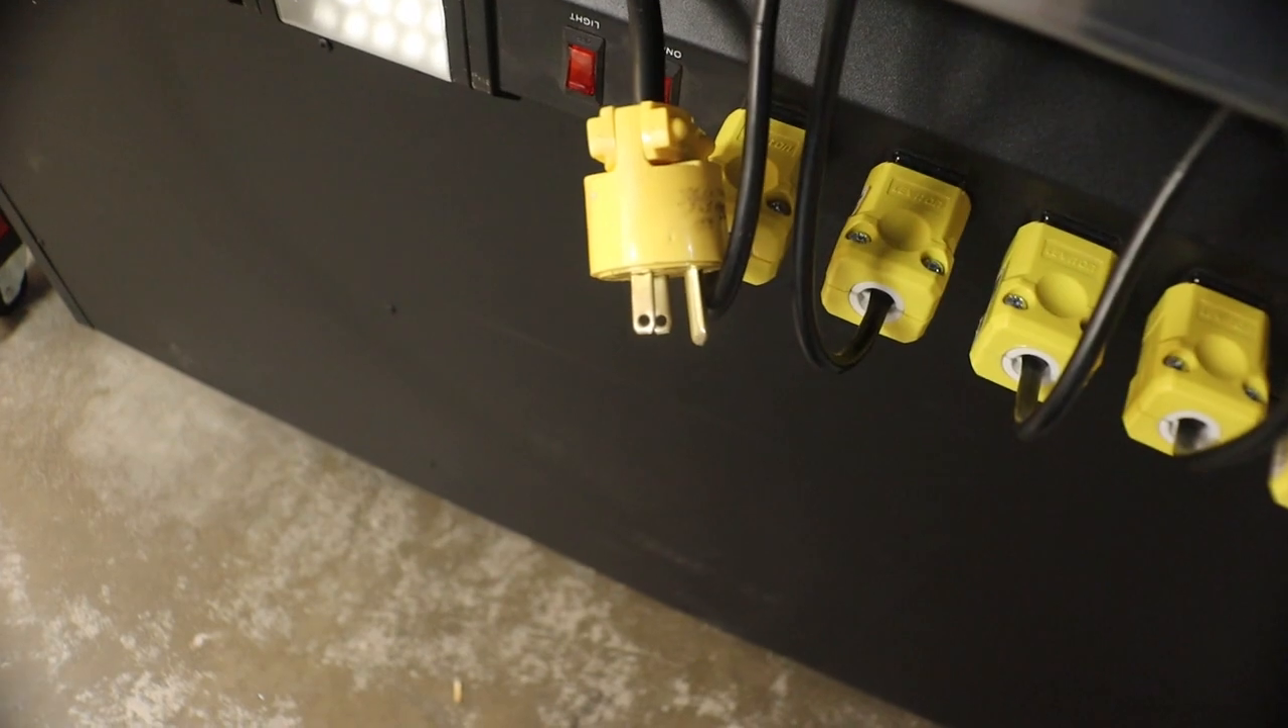Wired all the cords through the underneath. Brought them out, plugged them in the back where I could get to them. Got them on the six -way power strip. There's a male end hanging out here.